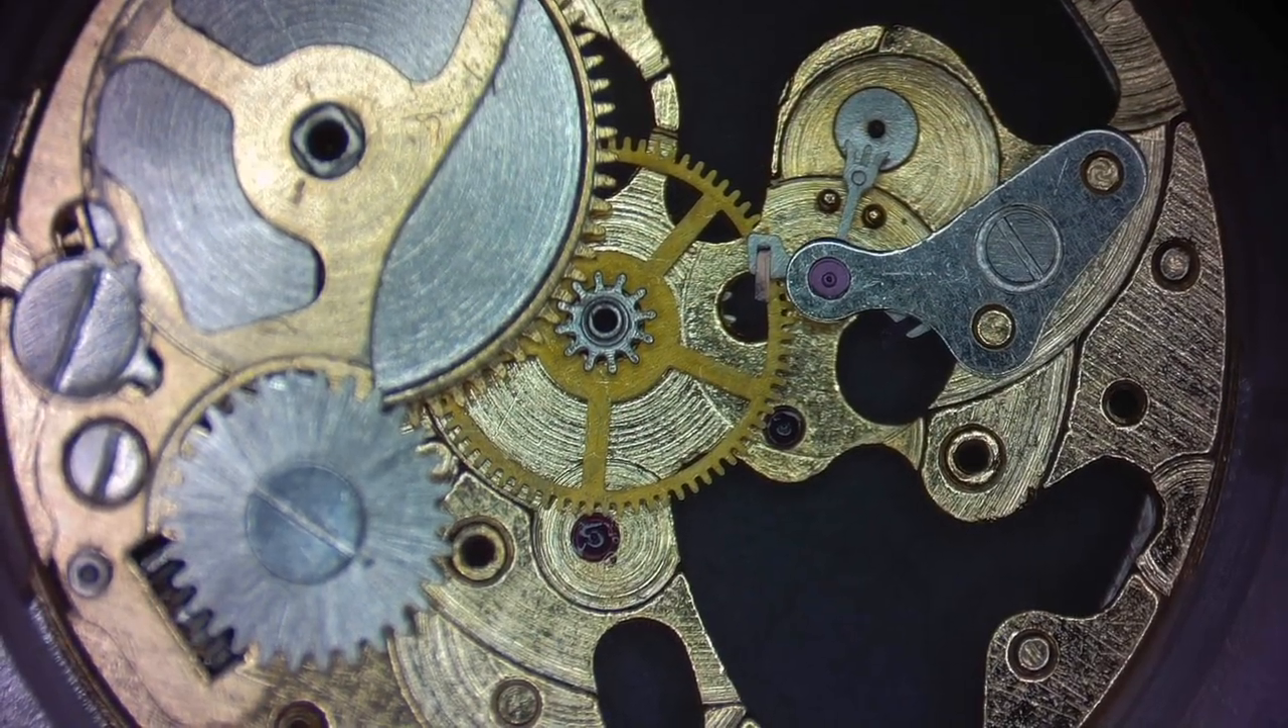You can see I've got the center wheel in place.